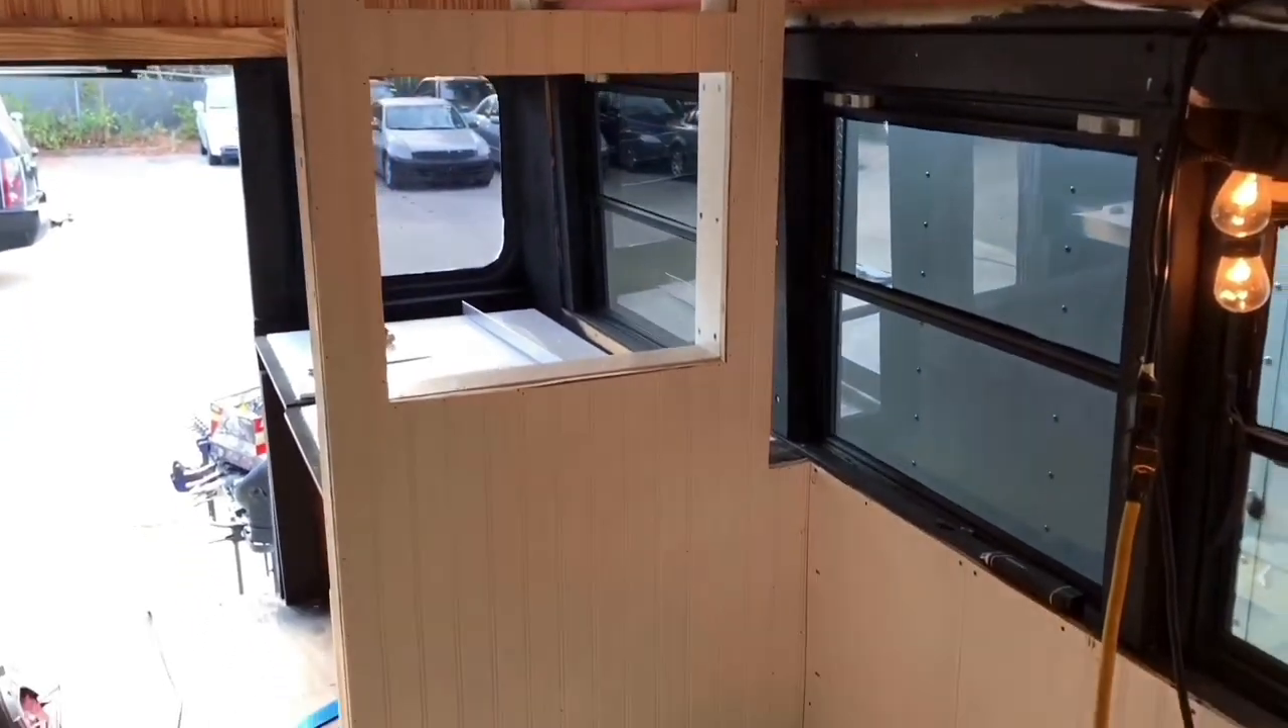The panel for my bedroom area is up.